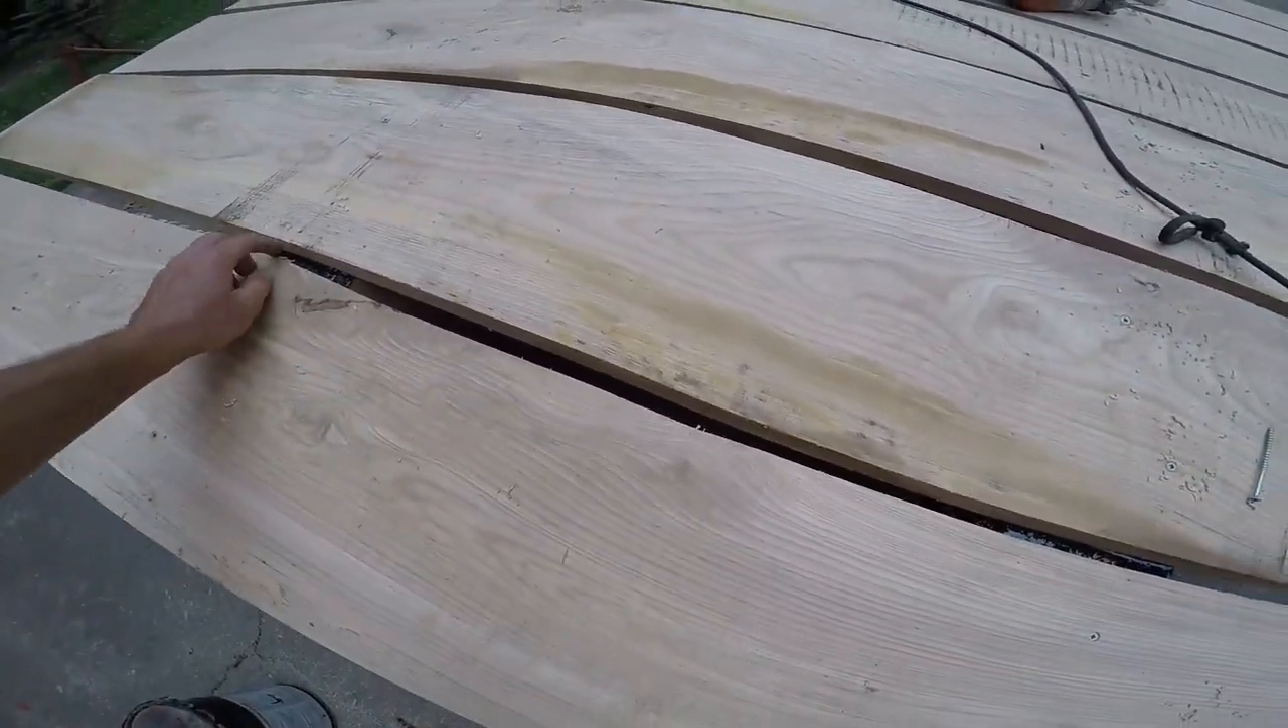Yeah, you see our gap's a little crazy there.